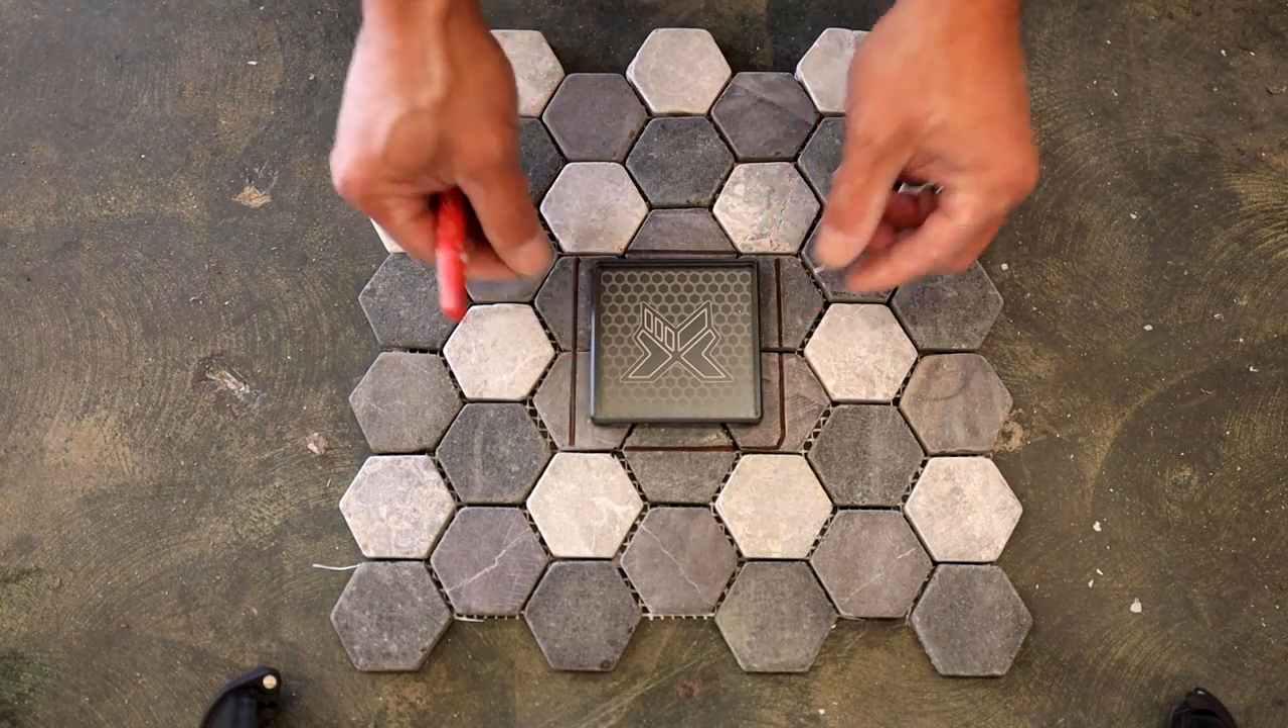So you can see my drain layout completely centered in the mosaic of this tile.